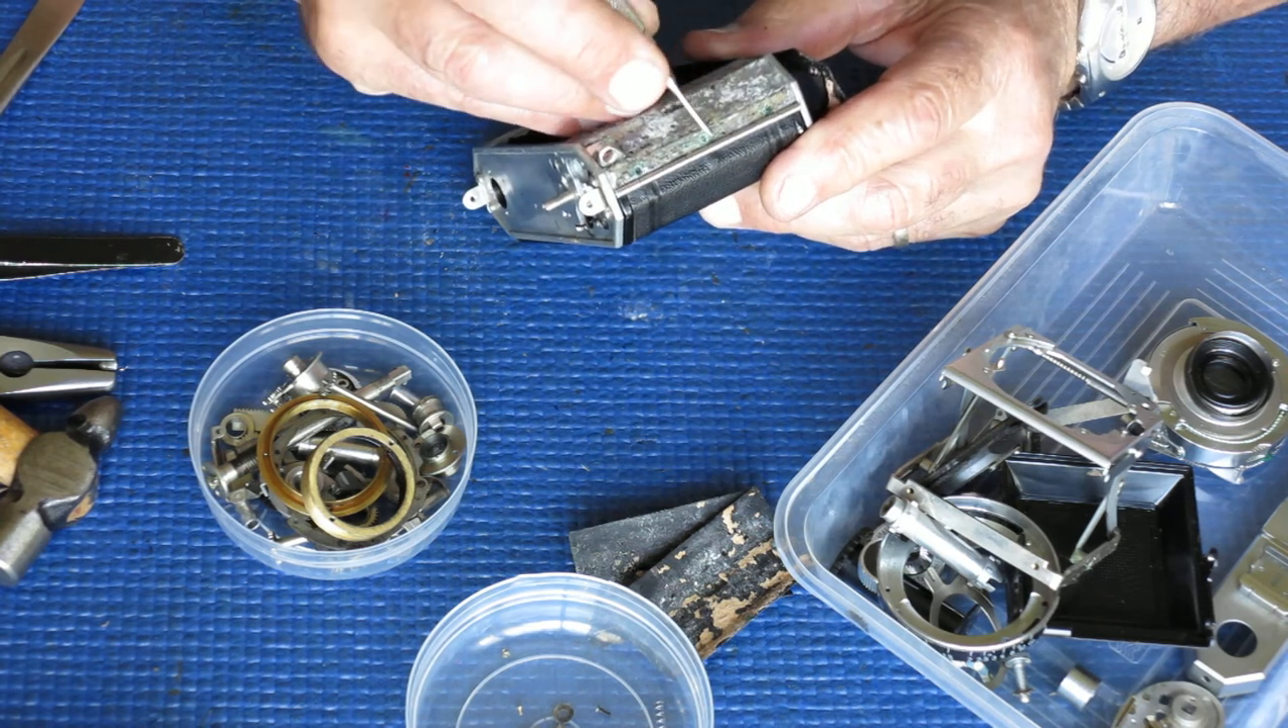Alright, well the body's stripped down.